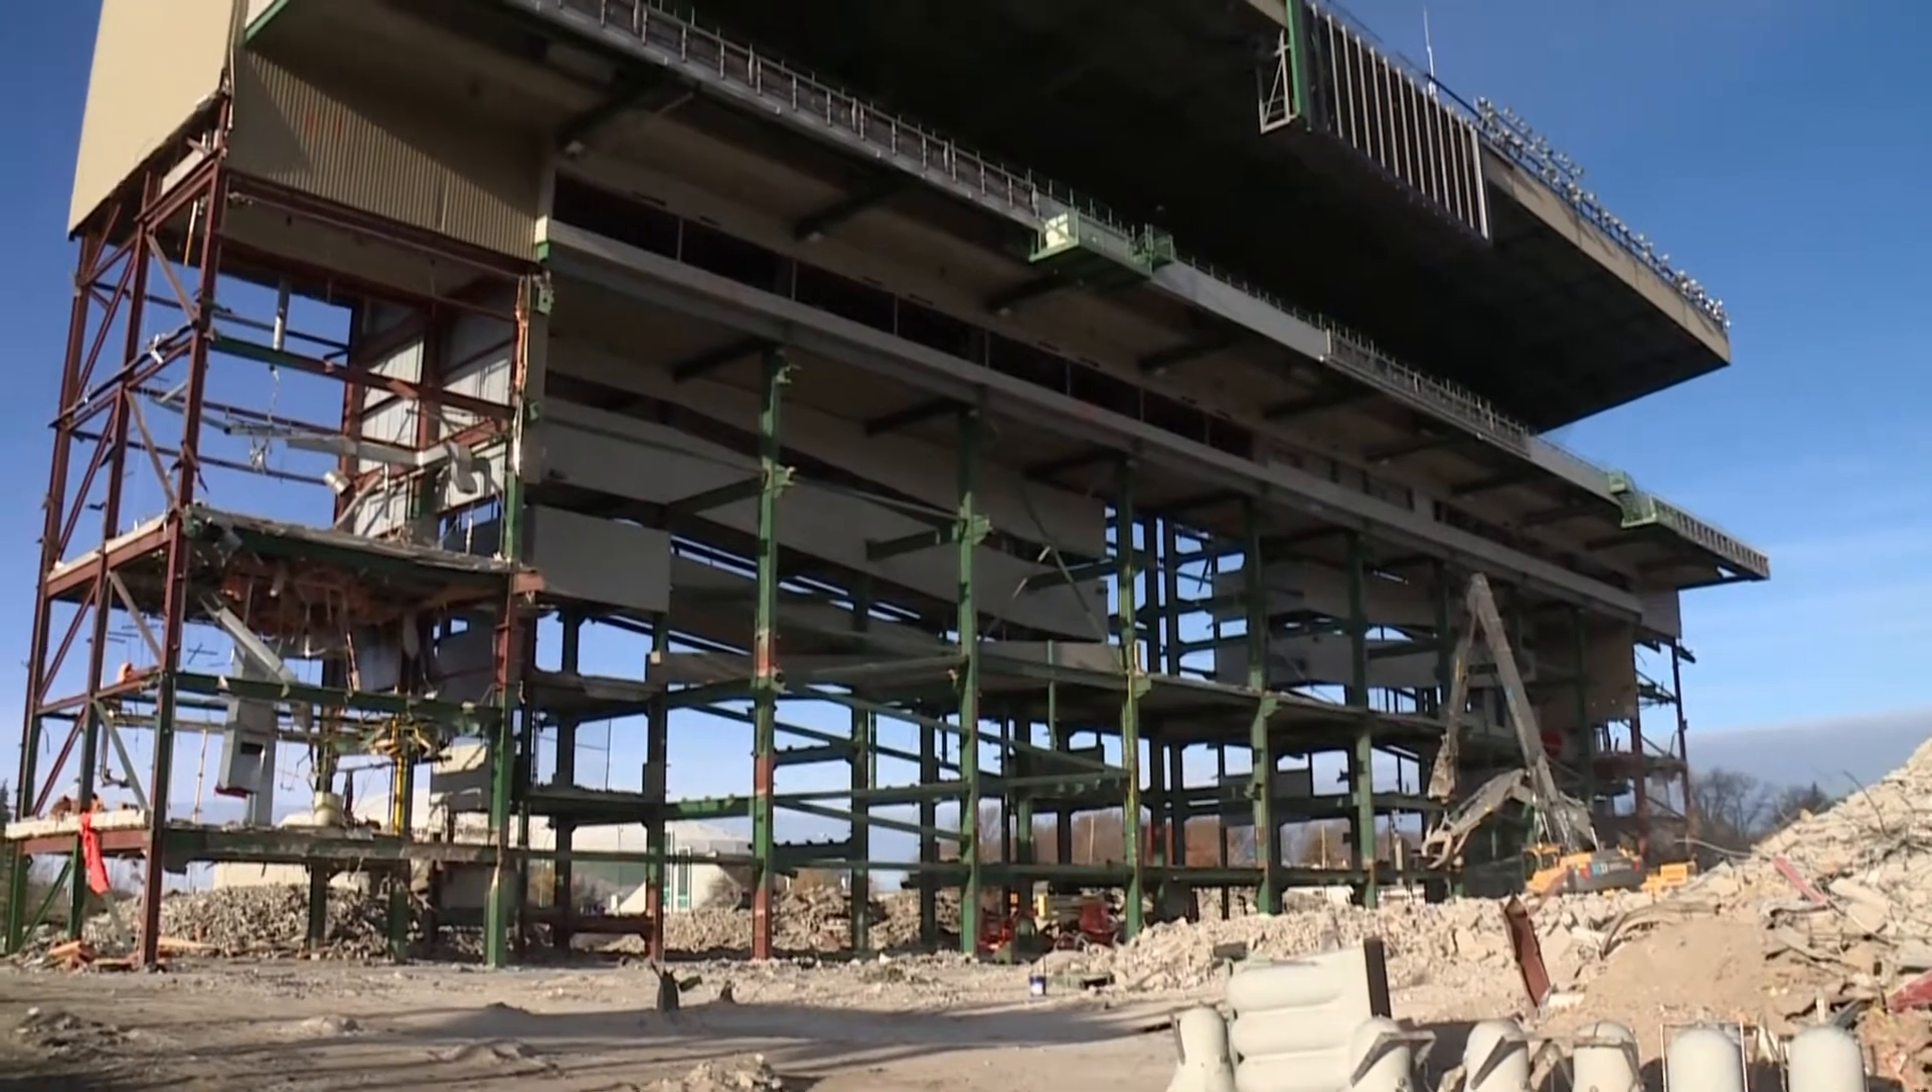Now all that's left is the steel skeleton of the central structure and the roof.